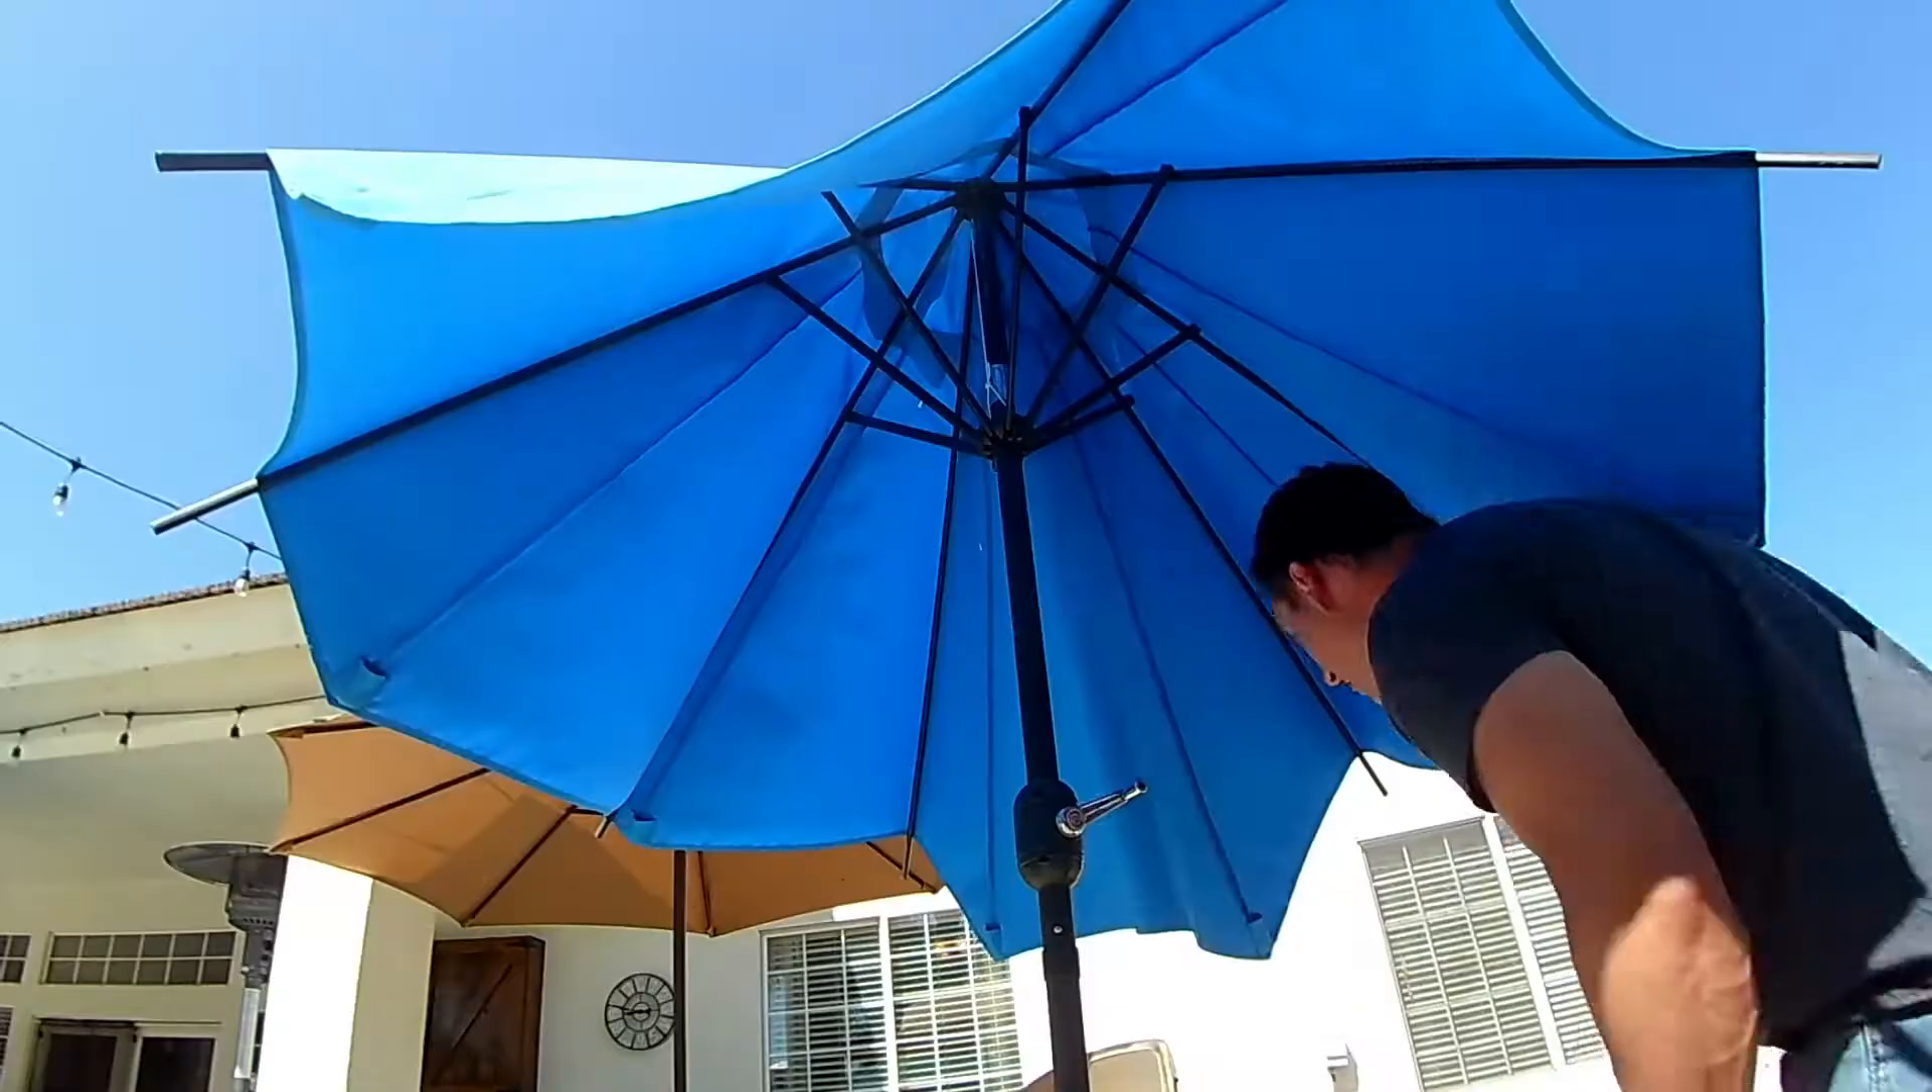I didn't hook the bottoms of the umbrella to the ribs yet.